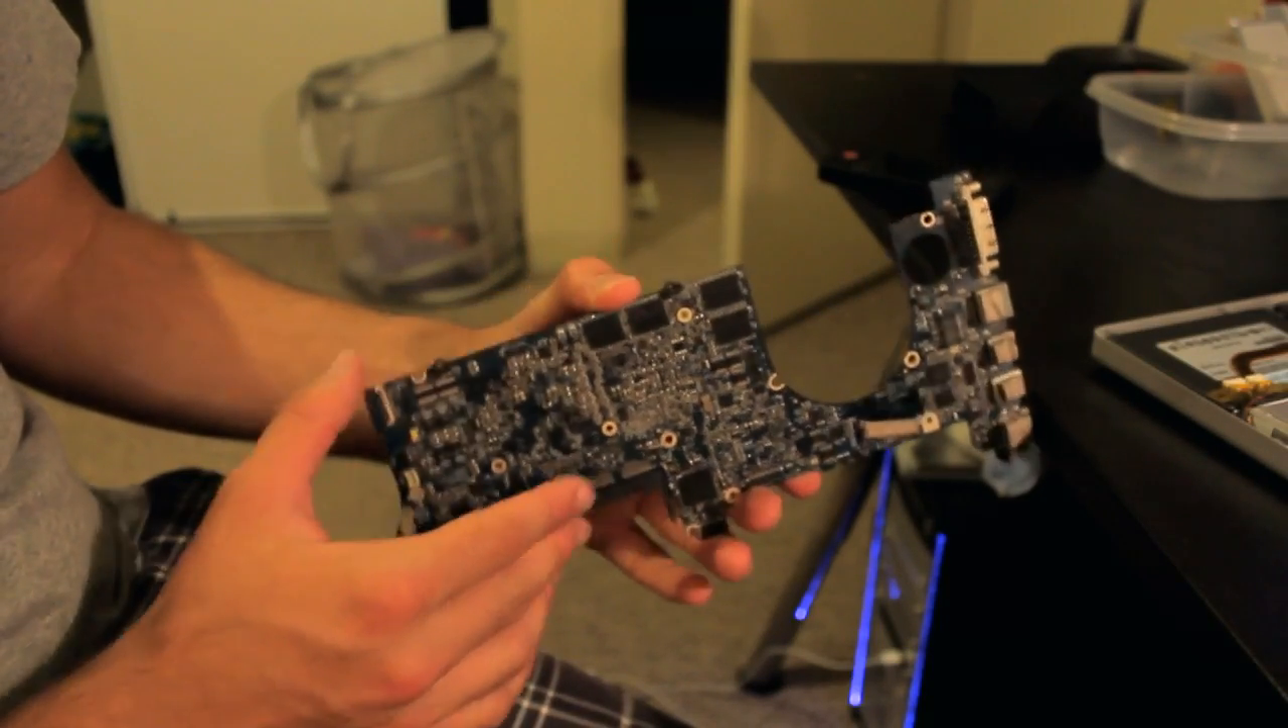Our logic board is officially out.